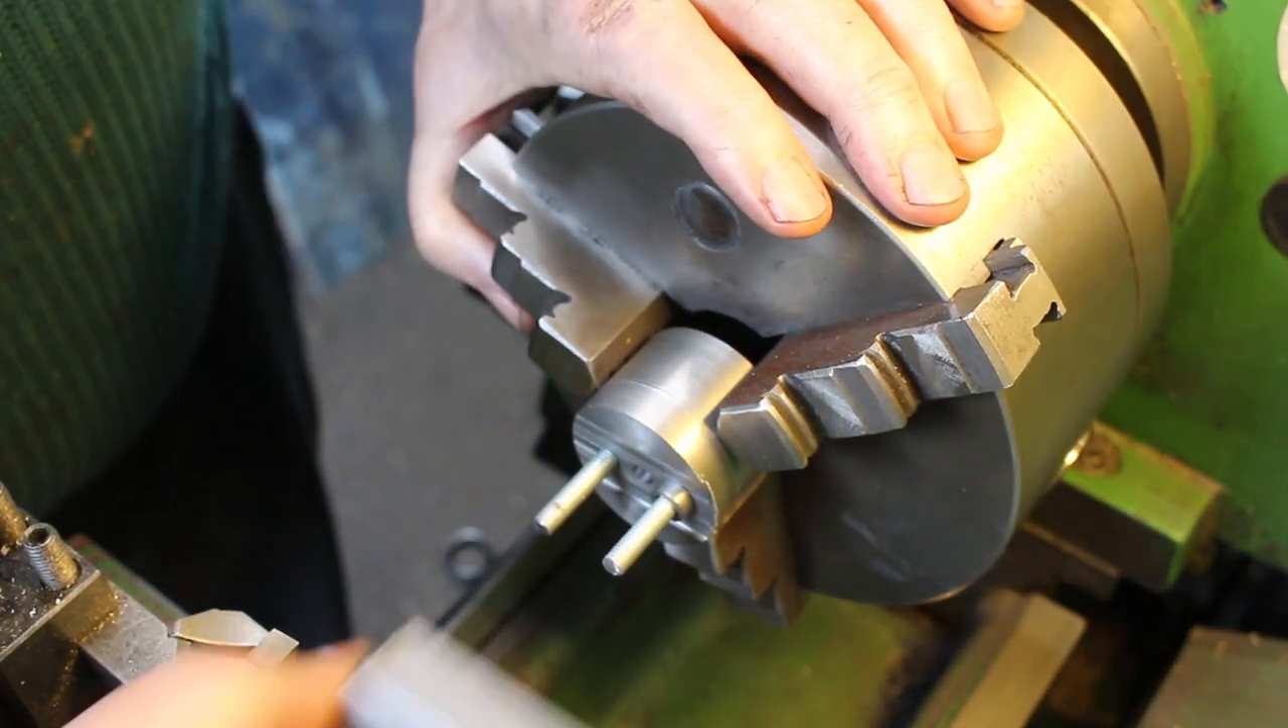Okay so I've made up this little fixture so it's obviously got a couple of bolts through to hold the cranks.